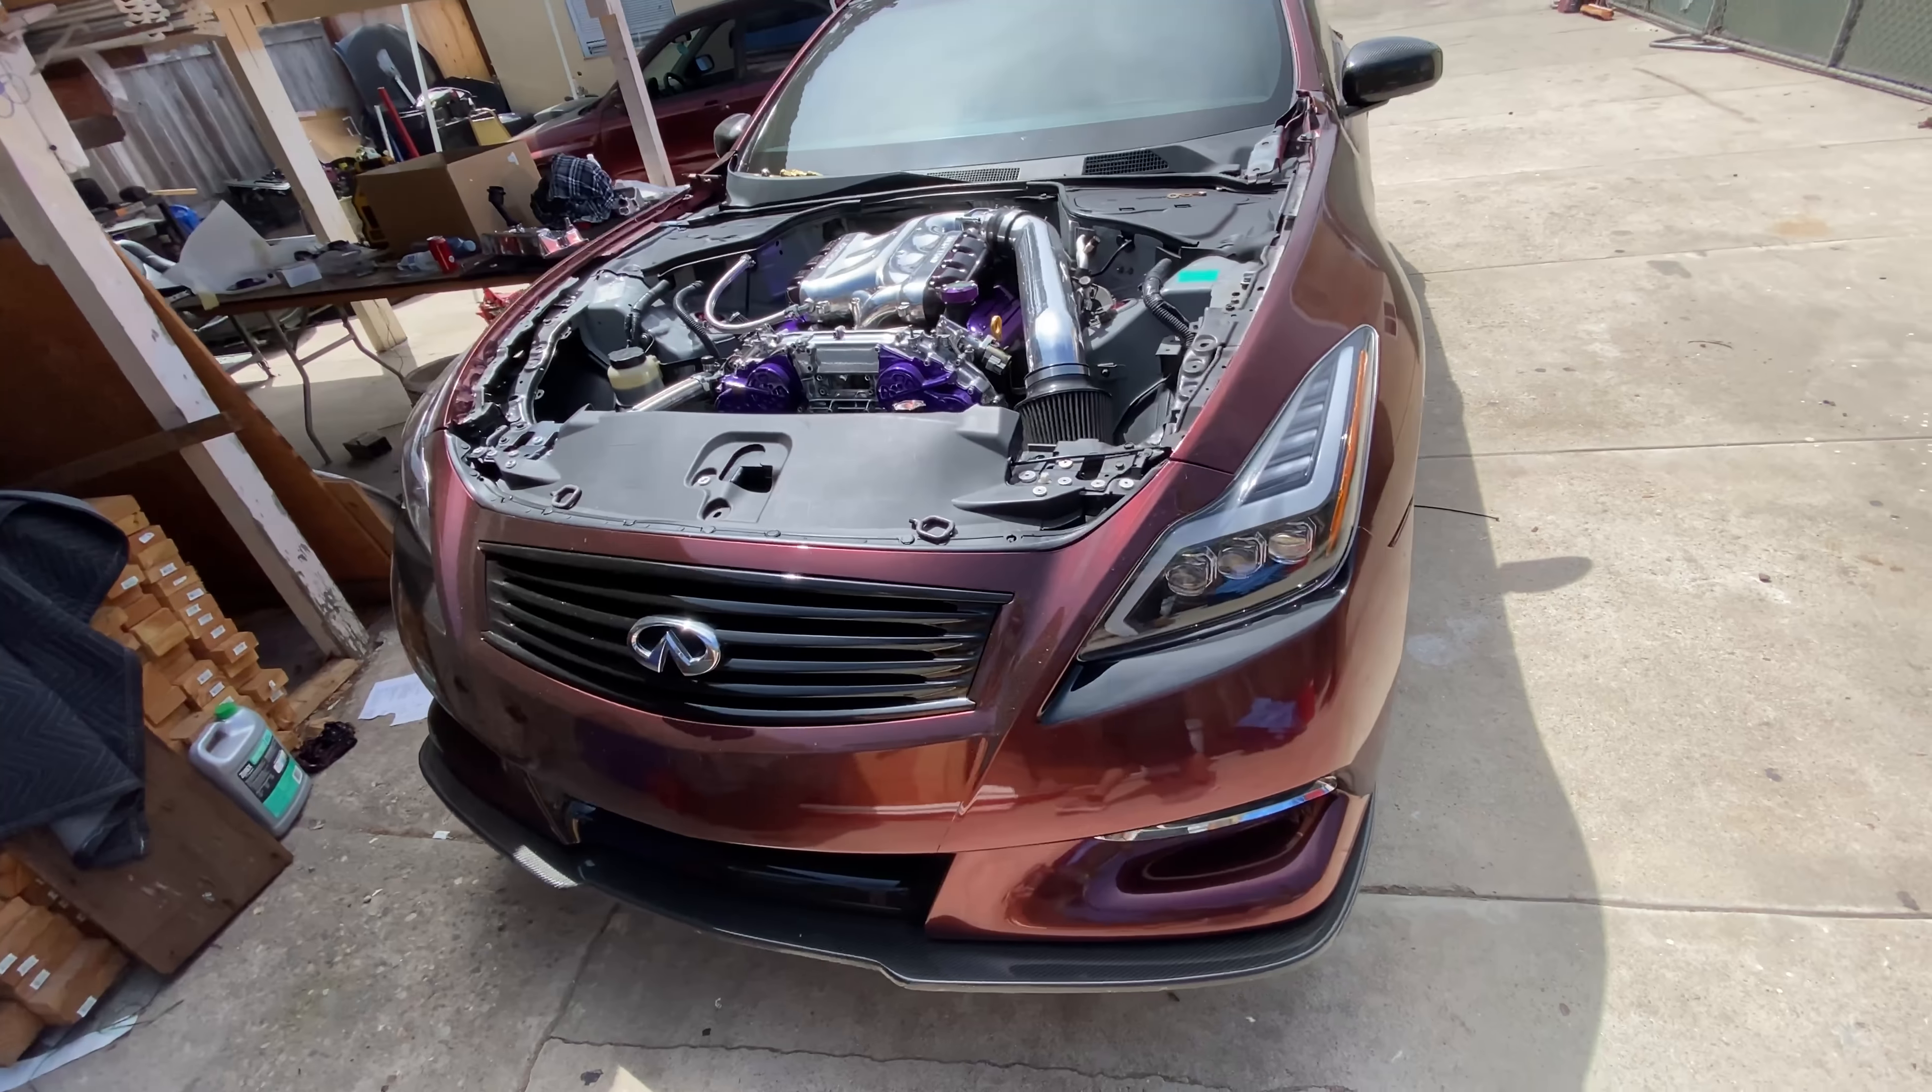As you guys could see hood is off.